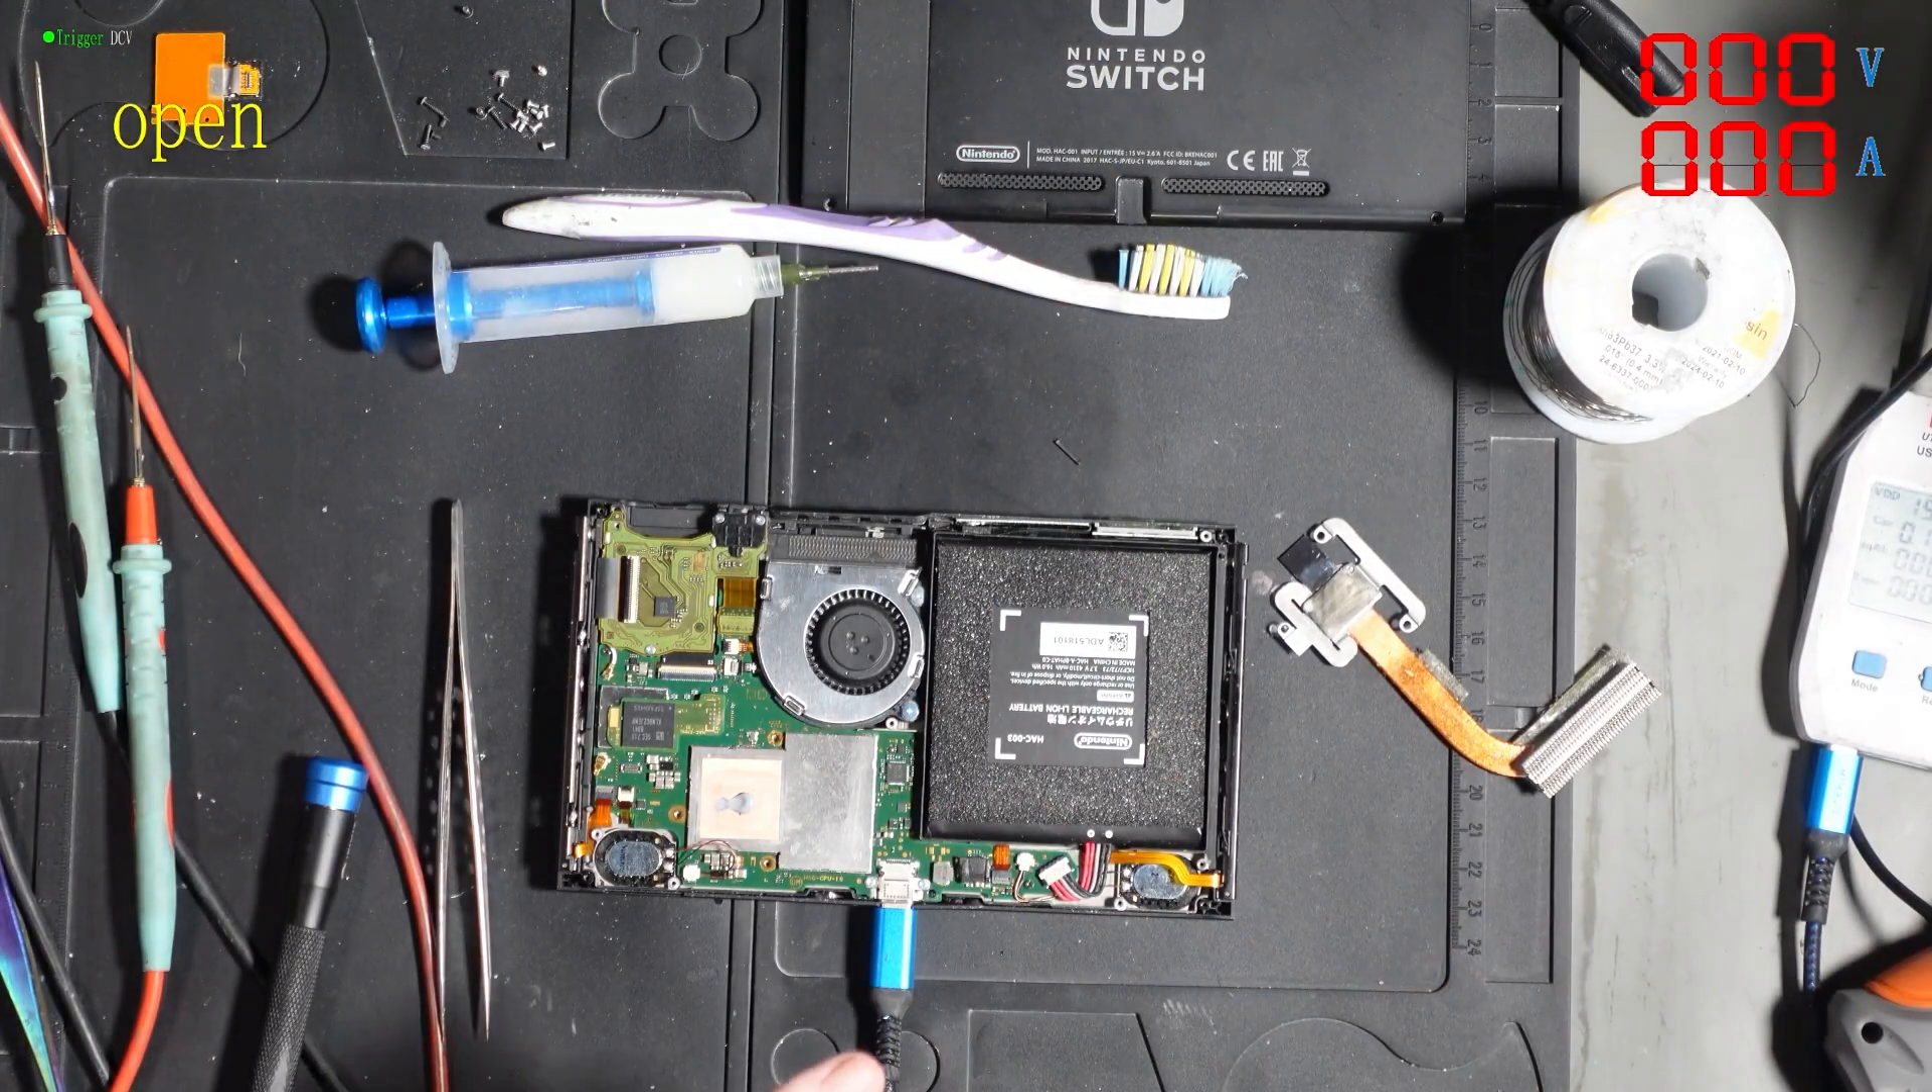Oh, I forgot to put the heatsink on.